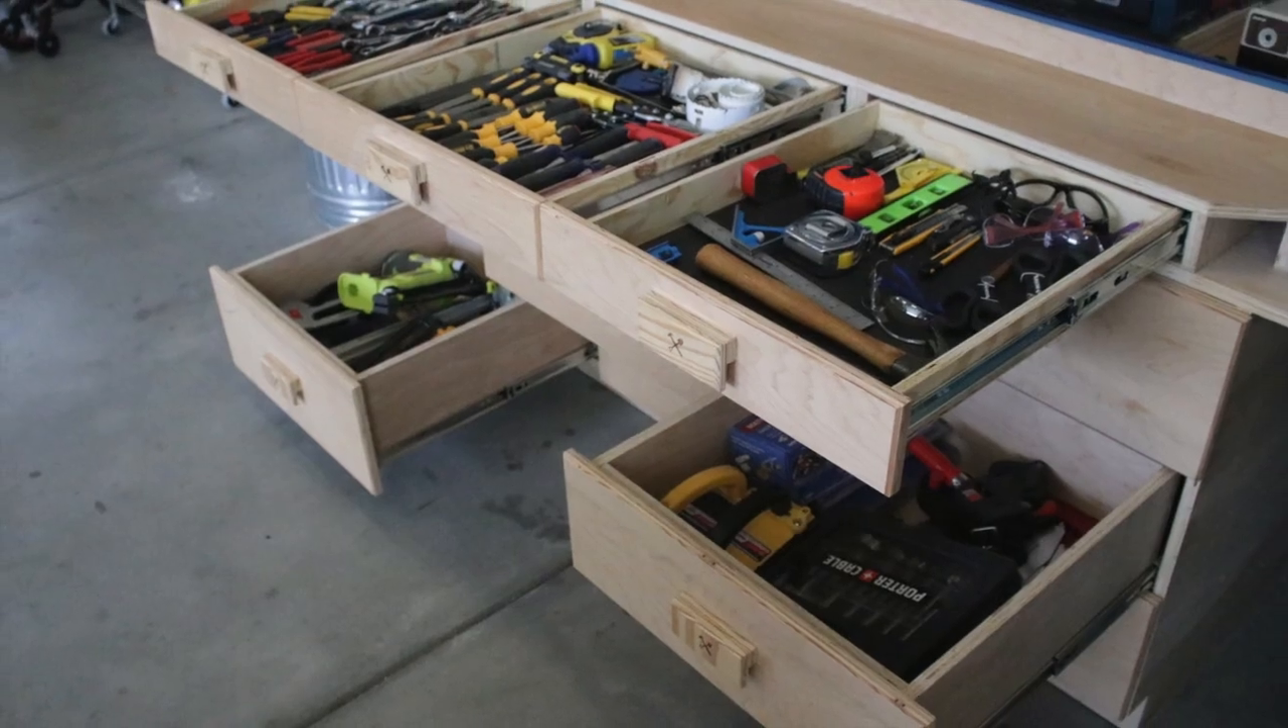All the drawer pulls are in and the drawers on the dream miter station are now finished.